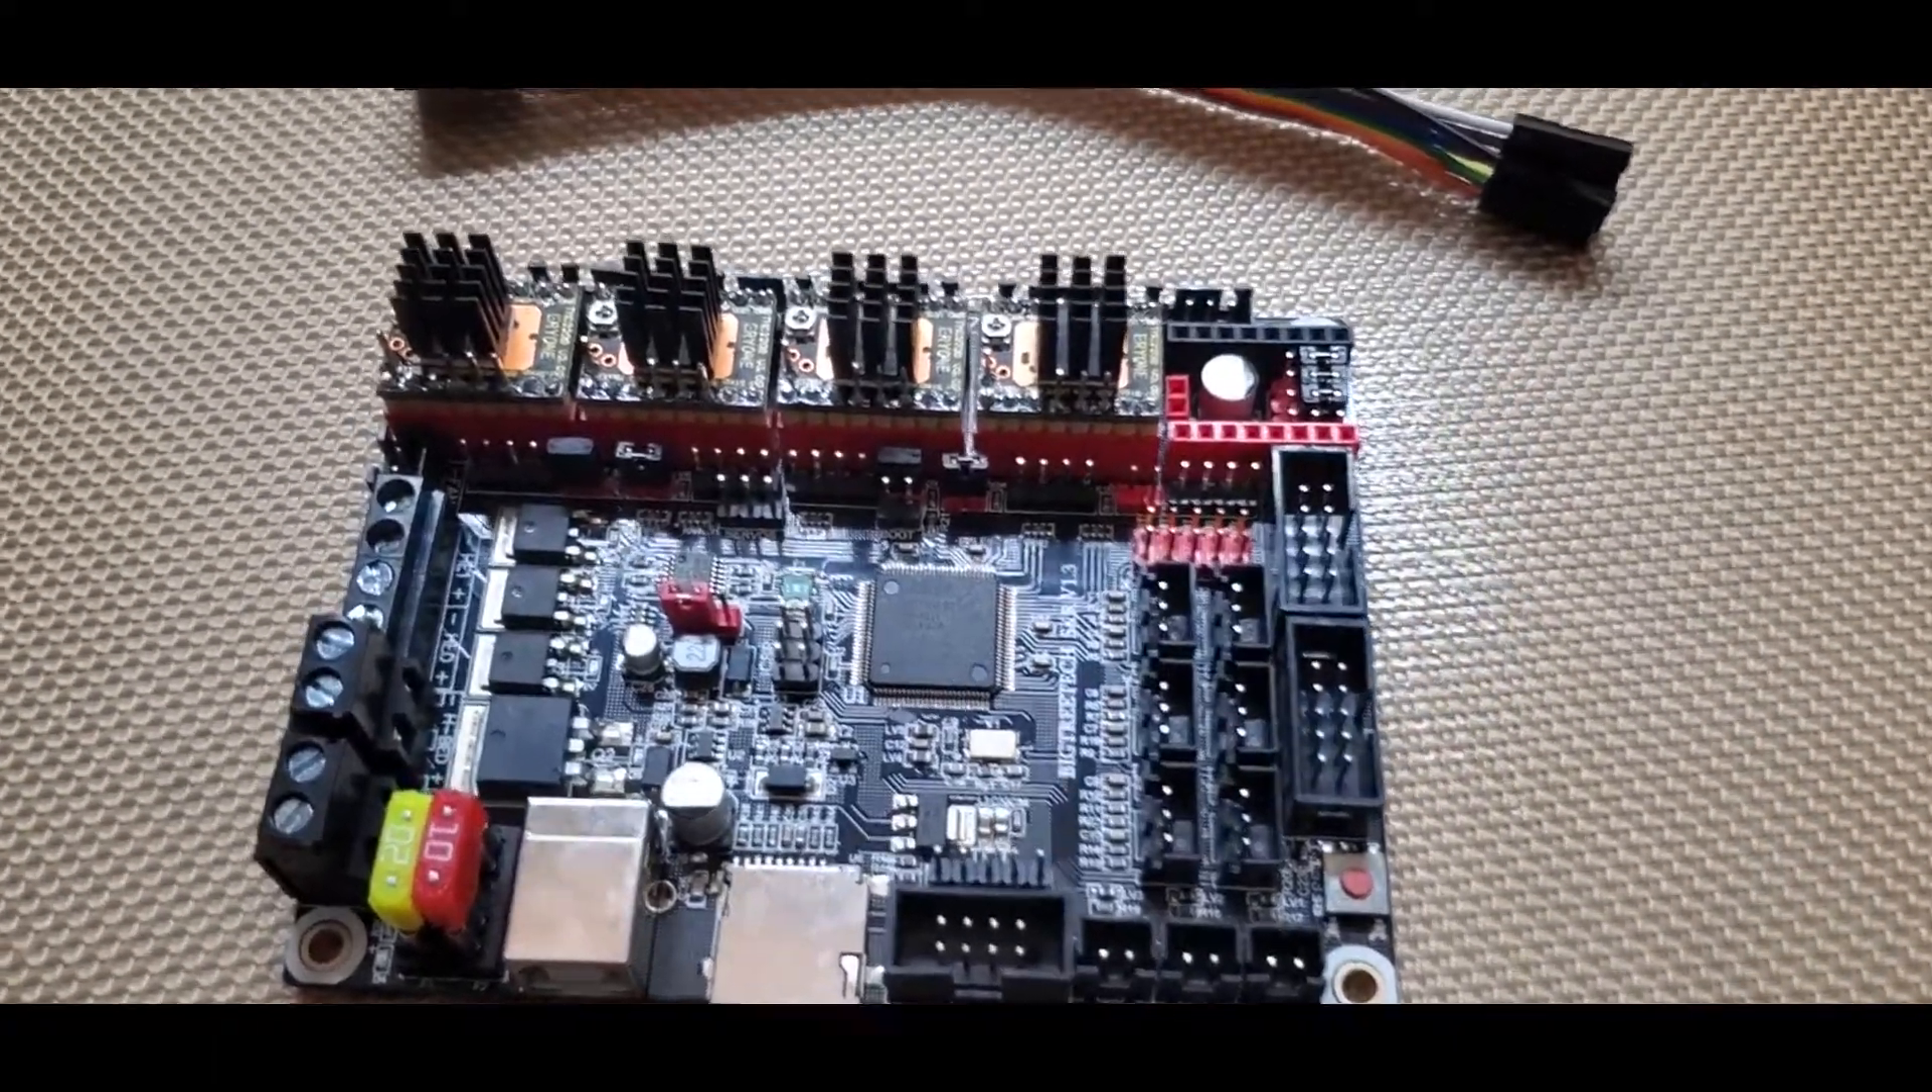Alright, now the heat sinks are all installed.